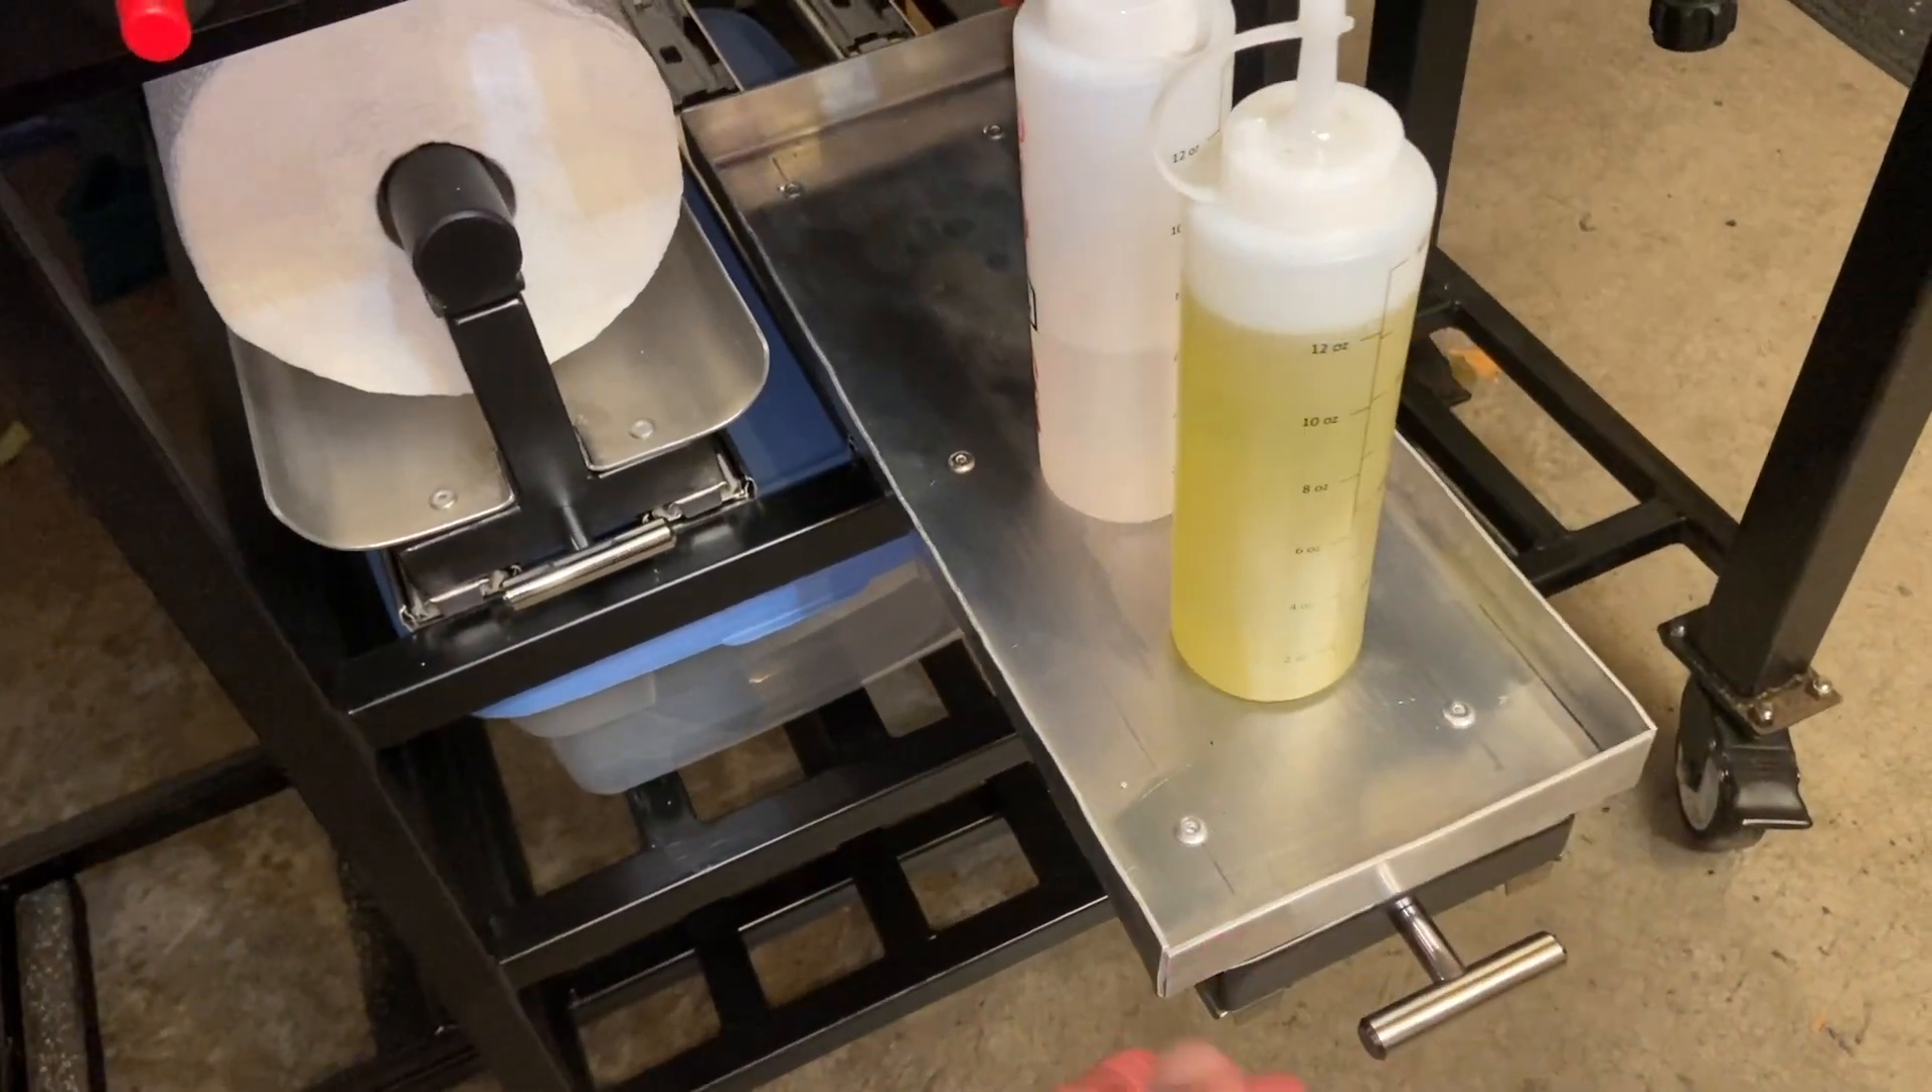I did put a slide on the top for just a shelf.